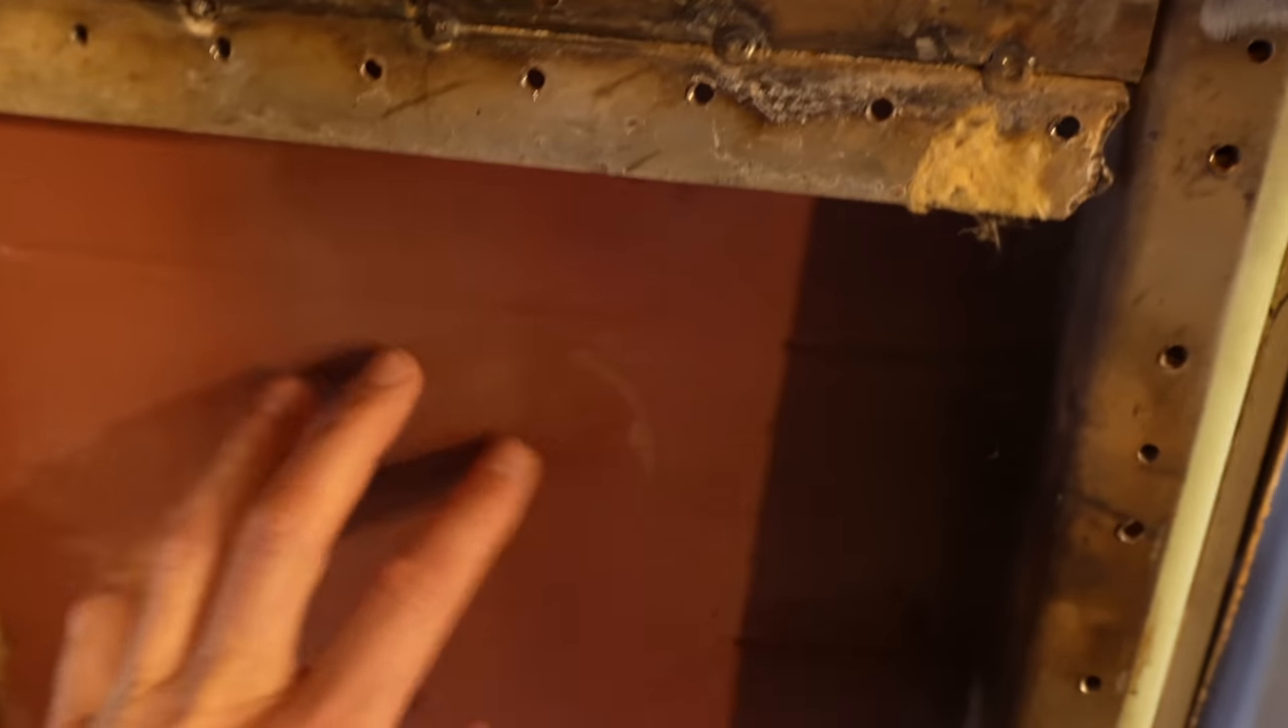And so this part of the bus will be going up and we've popped all these rivets across here.